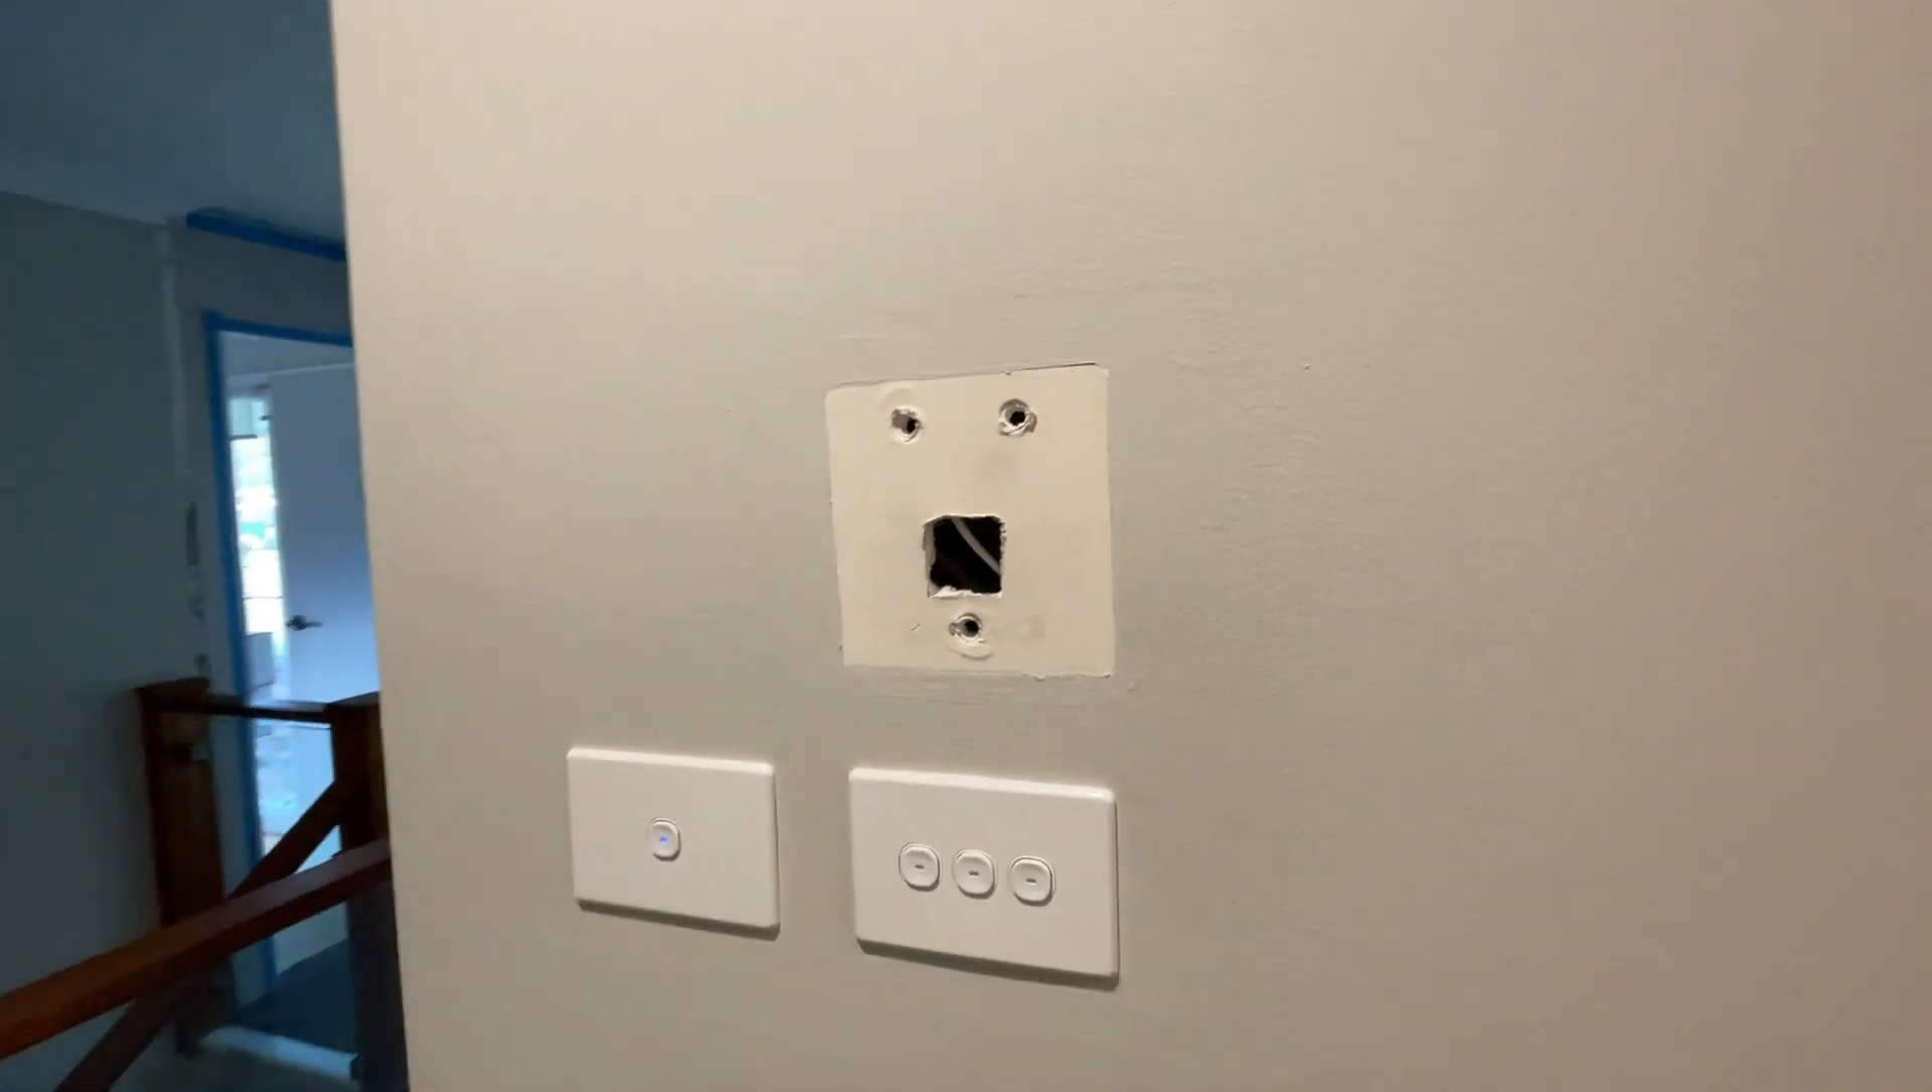Okay, so it did have an old Hitachi controller there. I've already taken it off and we're going to be putting a tablet on the wall.